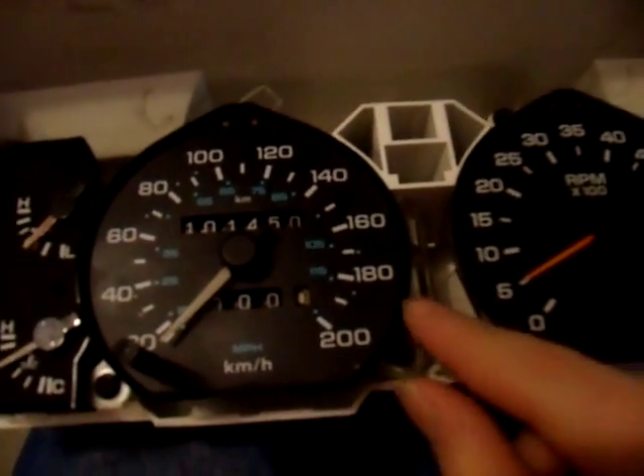The other gauges I have not taken out, but they are fairly standard.